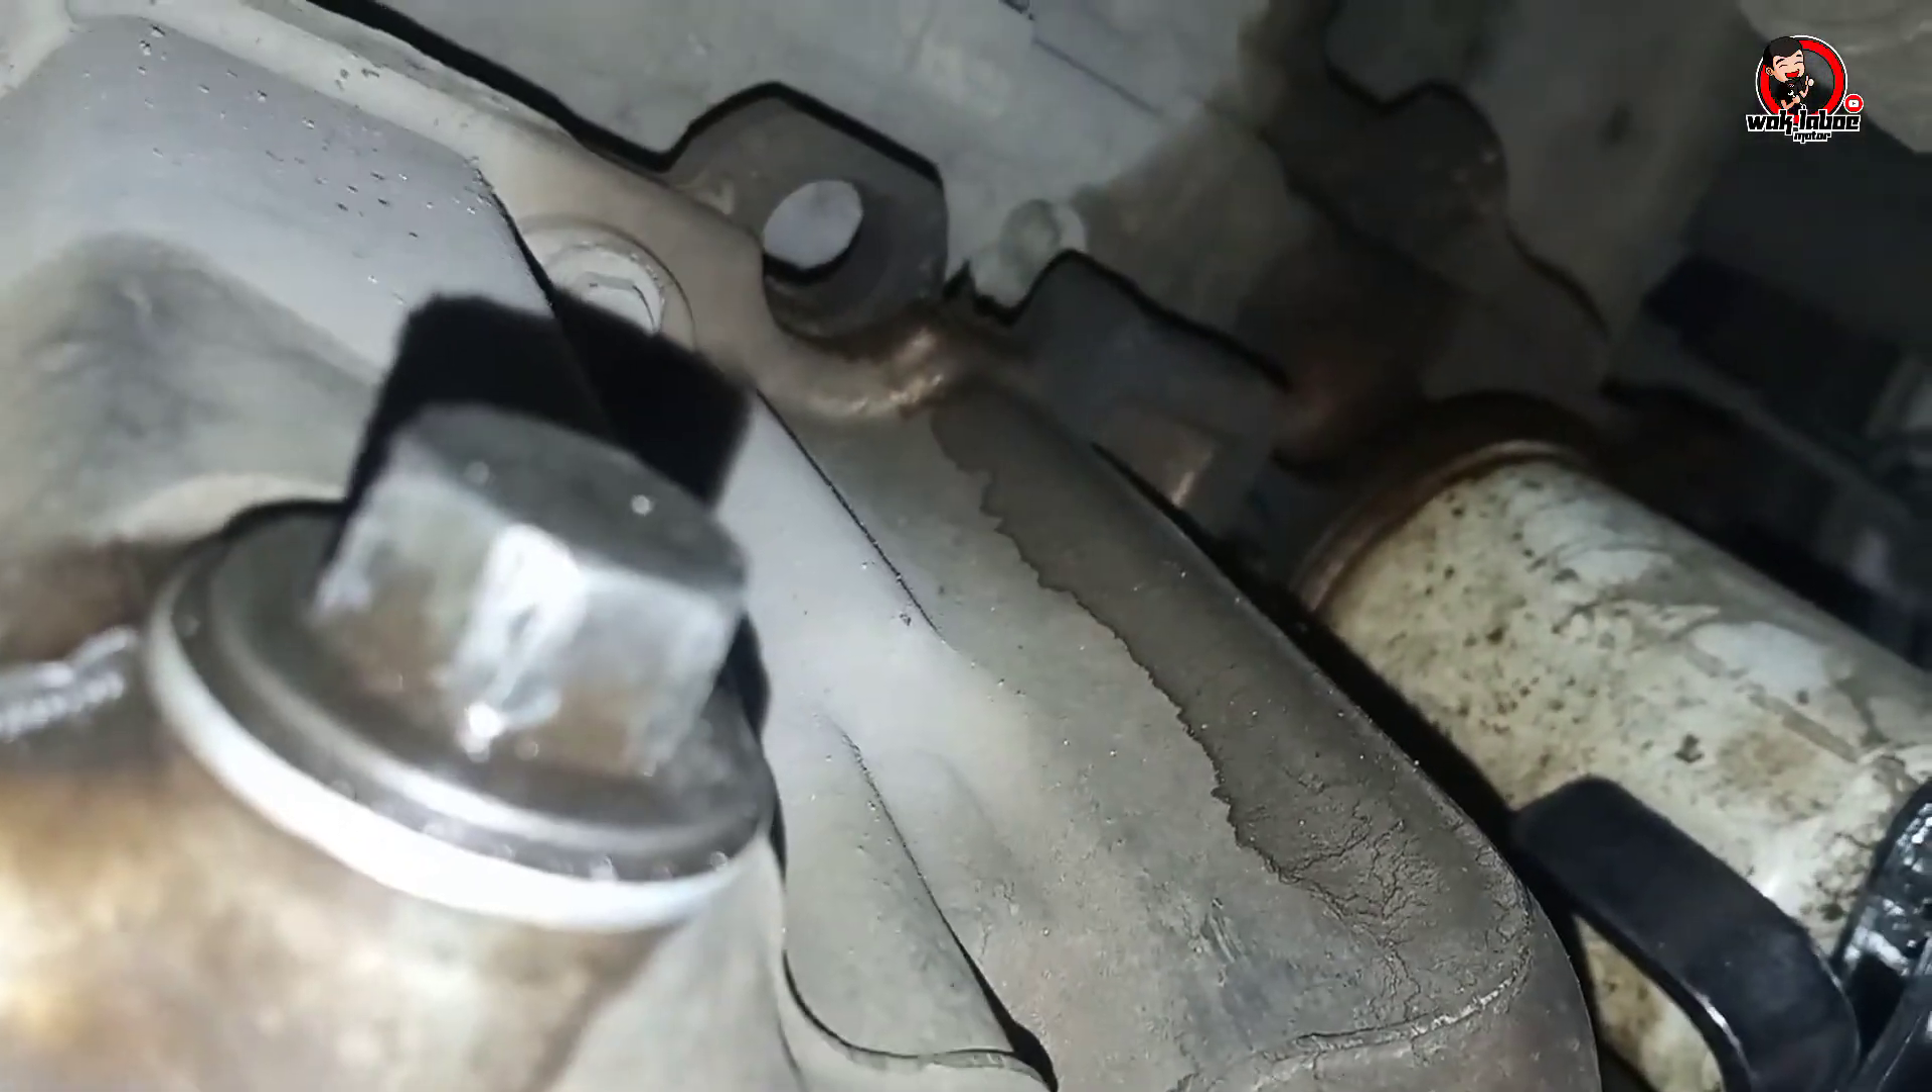Ini posisi bautnya udah dipasang ya.